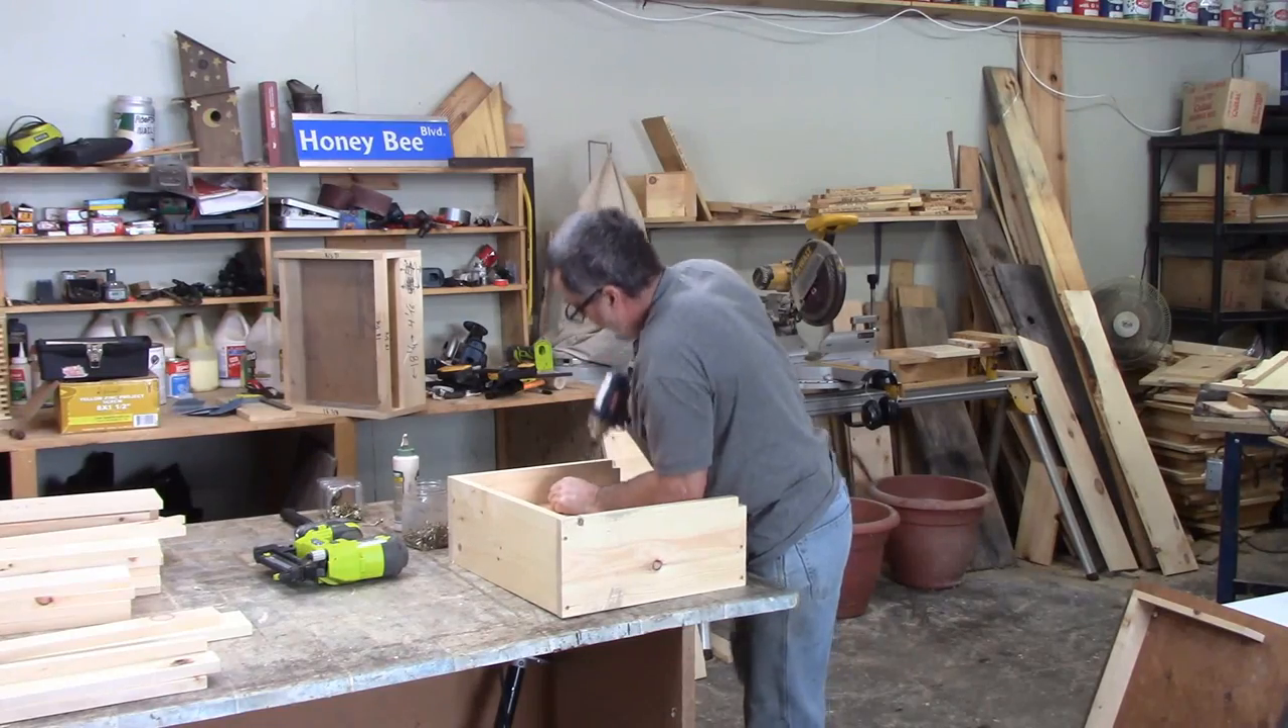That is the basic unit assembled.